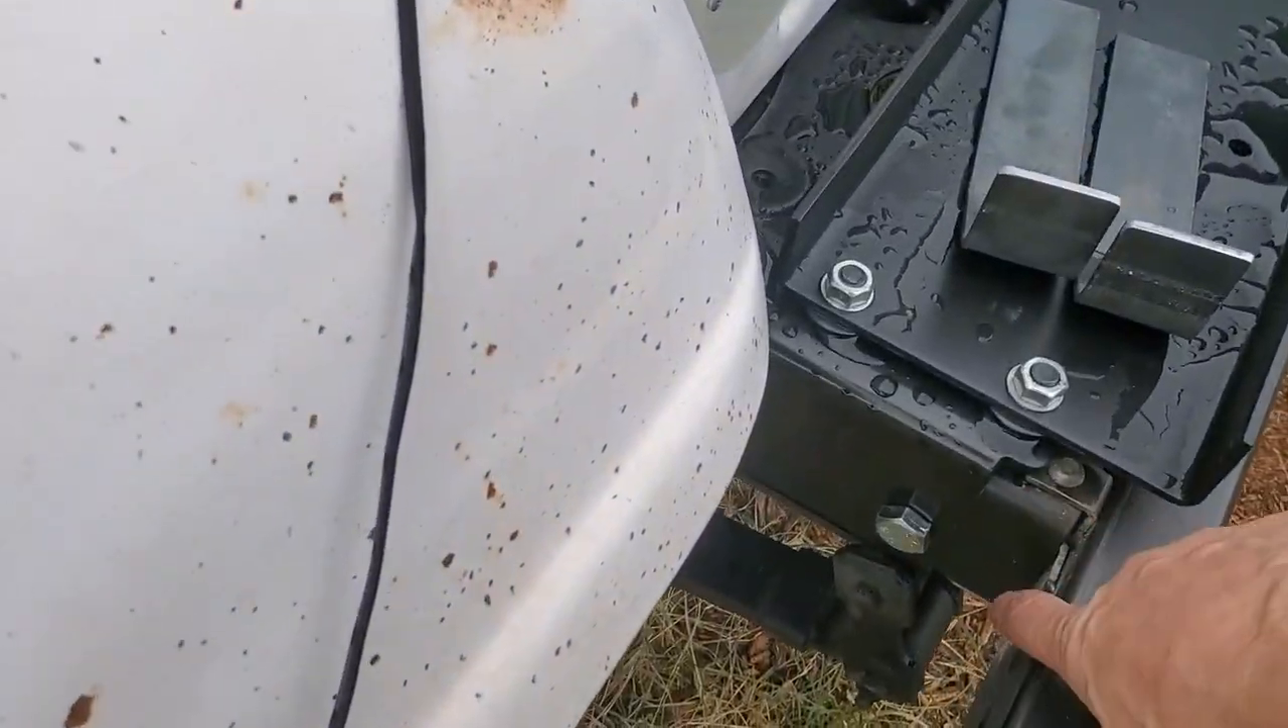And you can see the mounts are on. And these bolt to the factory mount positions.